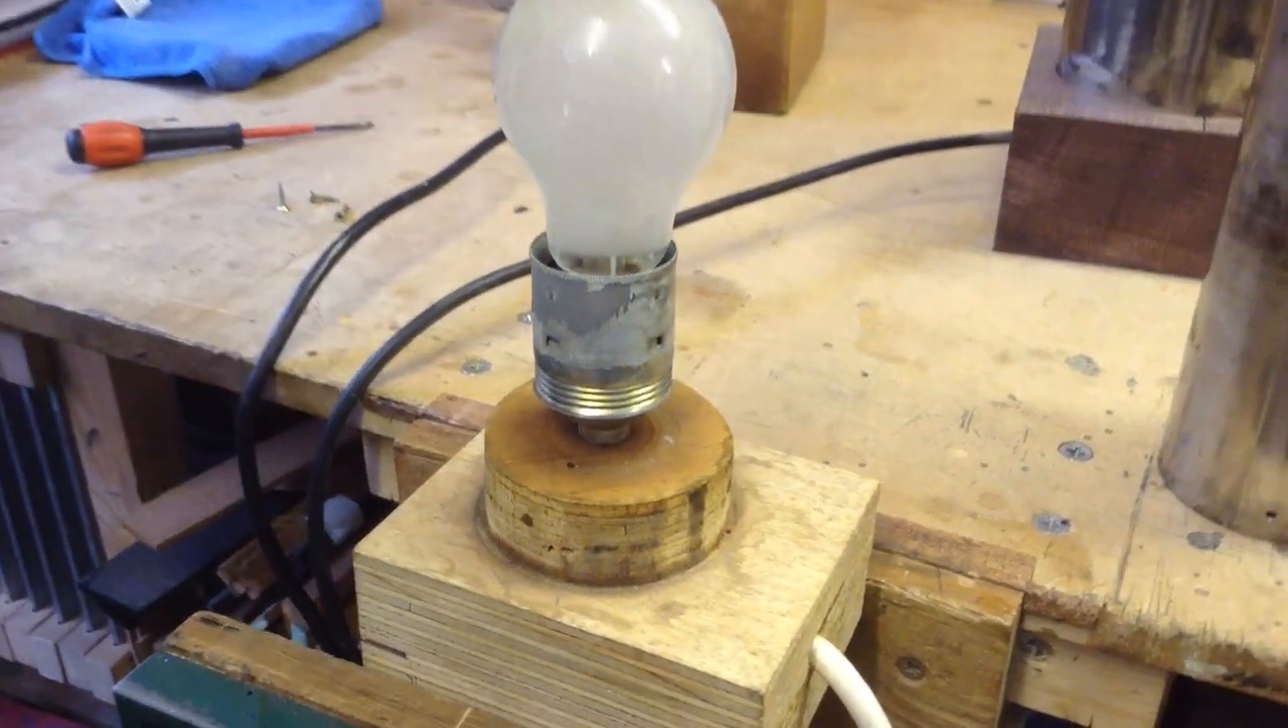And I just got a light bulb attachment, uh, fixed into this, uh, ceiling there that I've, I've also screwed into the base and then the cable just comes through.